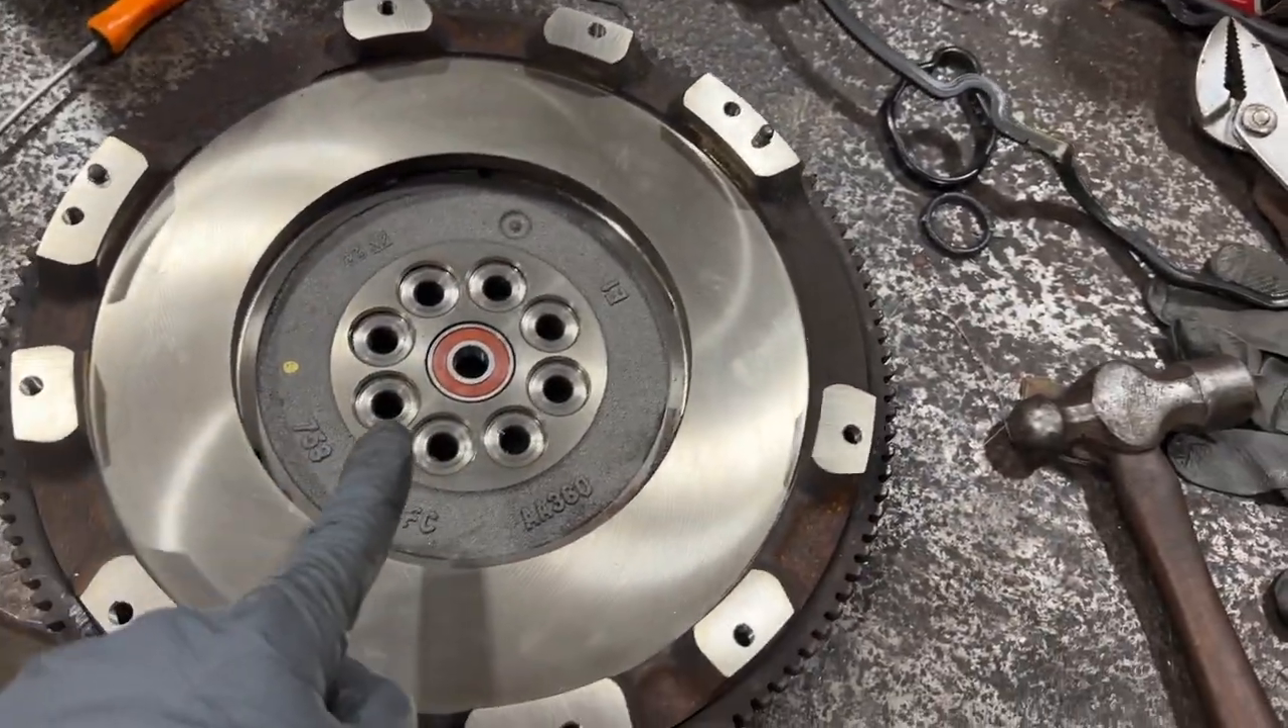As you can see we've got the pilot bearing pushed in there now.